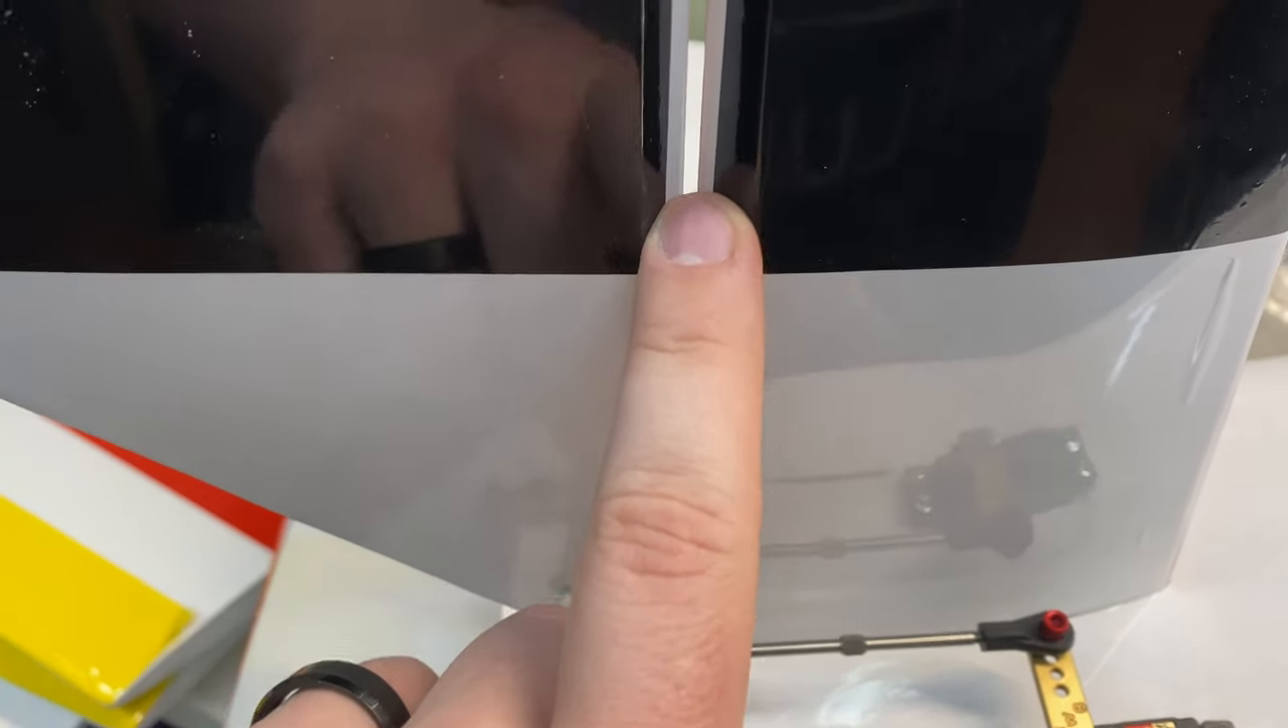I've got like a two and a half millimeter gap at the hinge line.